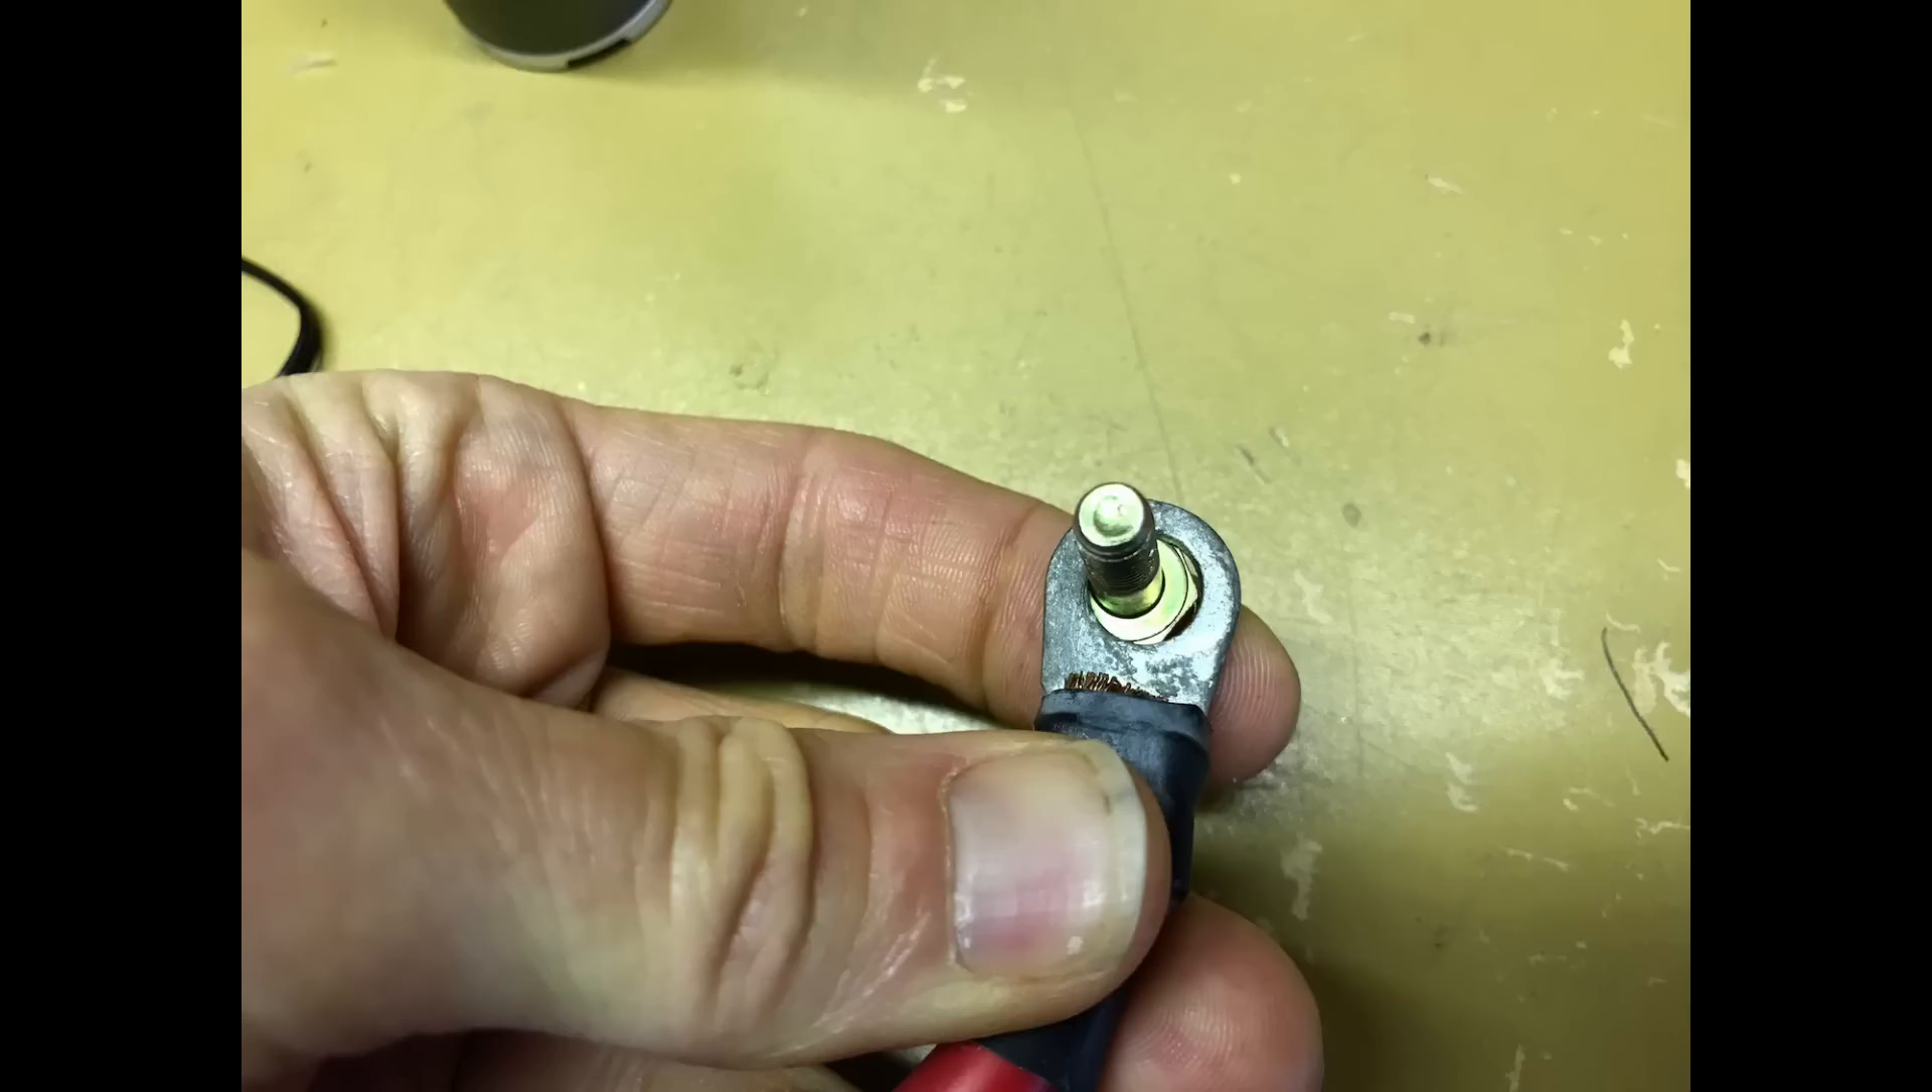Look how big the hole is in that terminal compared to the bolt.